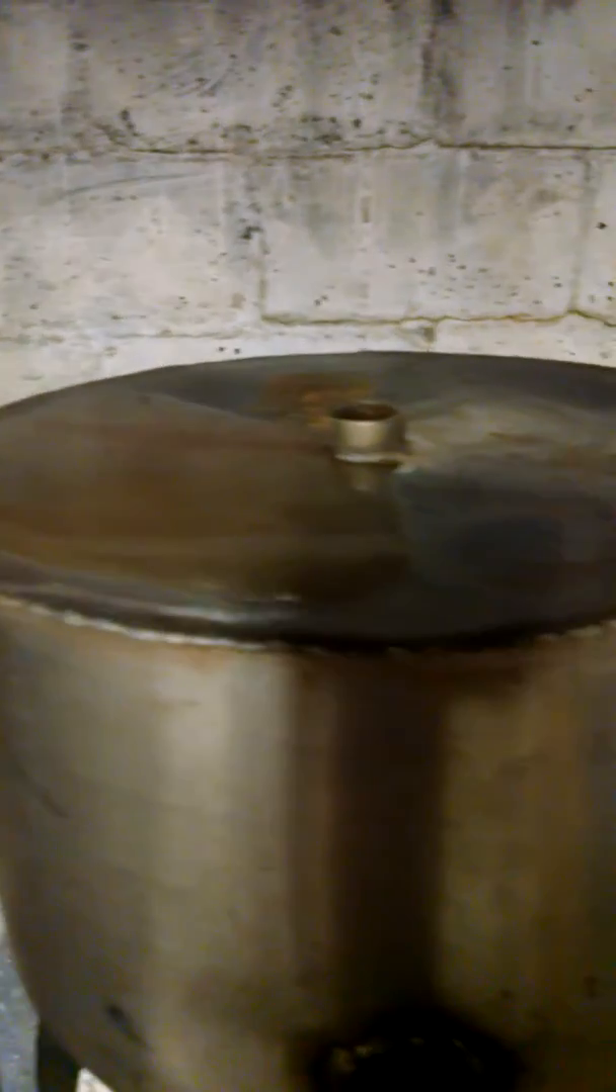Still haven't got a container attached to the top of the expansion tank yet.